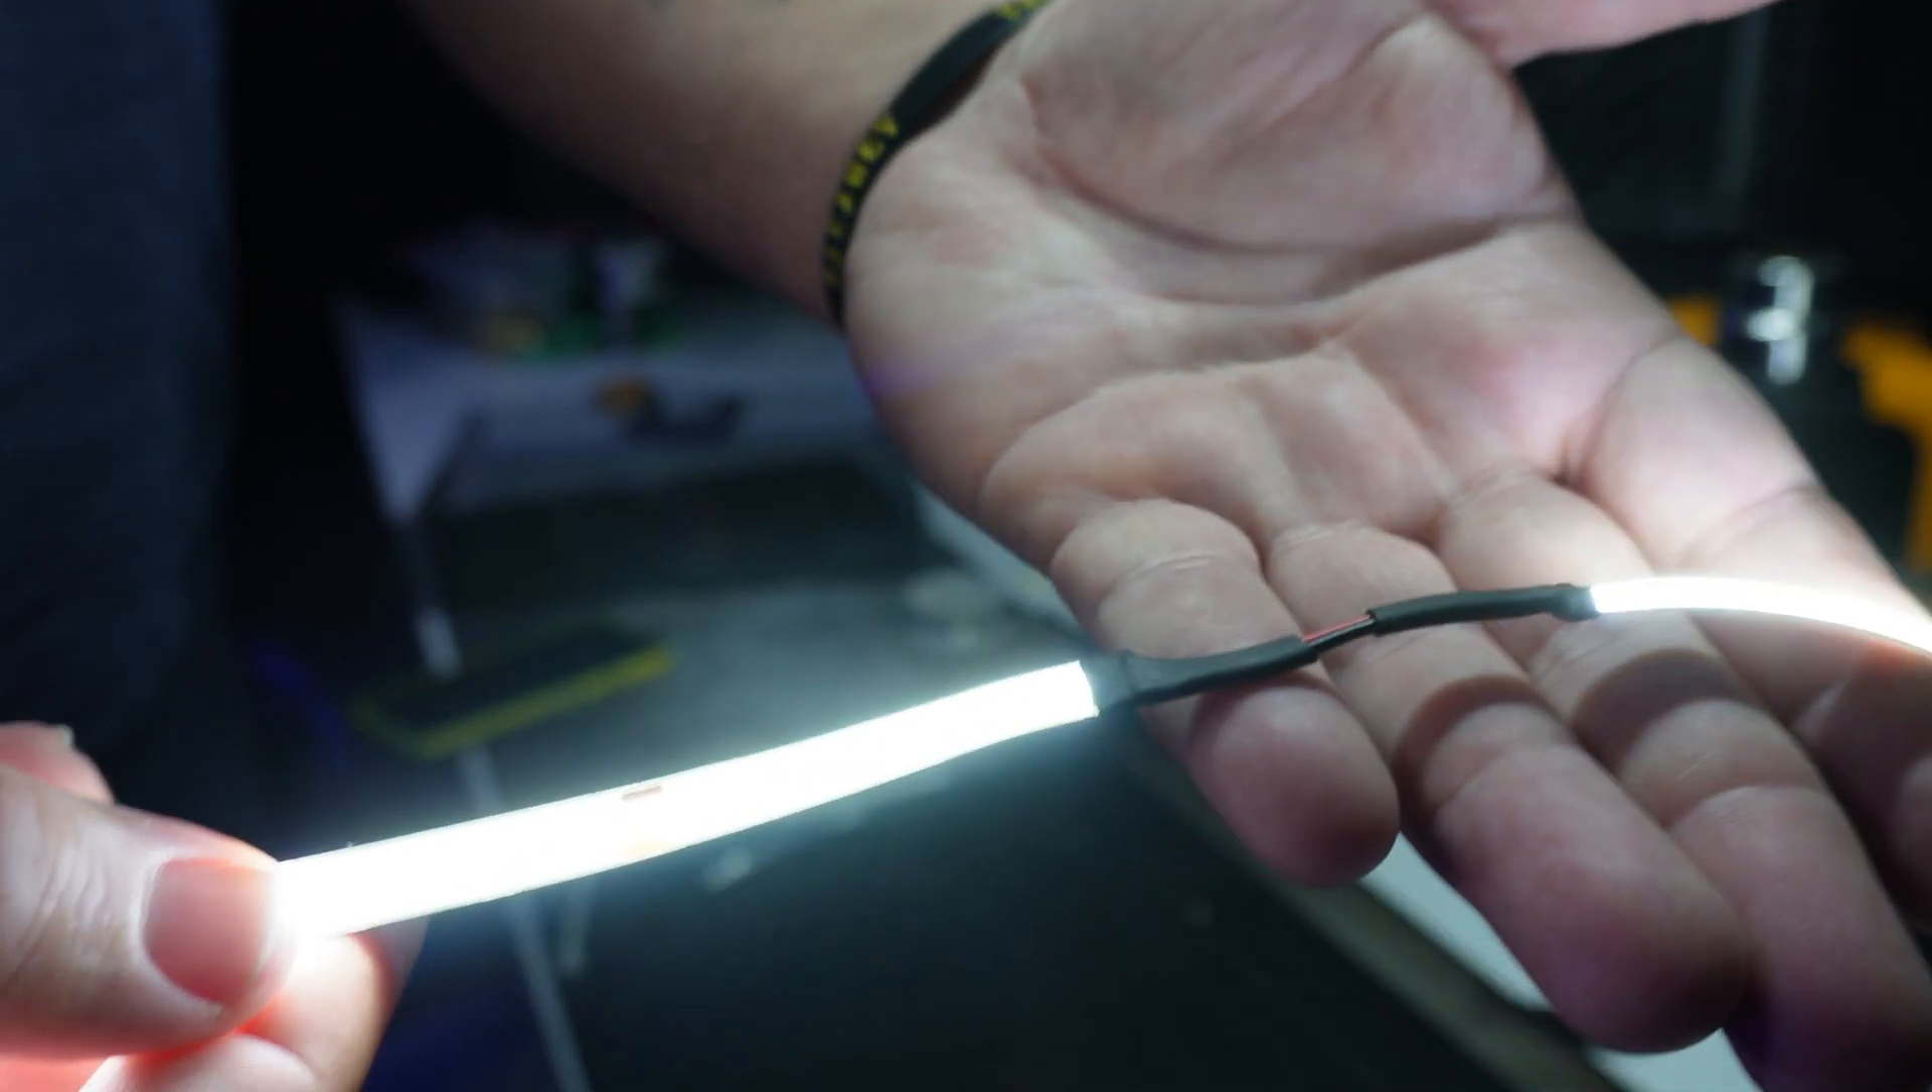And here's everything once I heated all the shrink tubing.